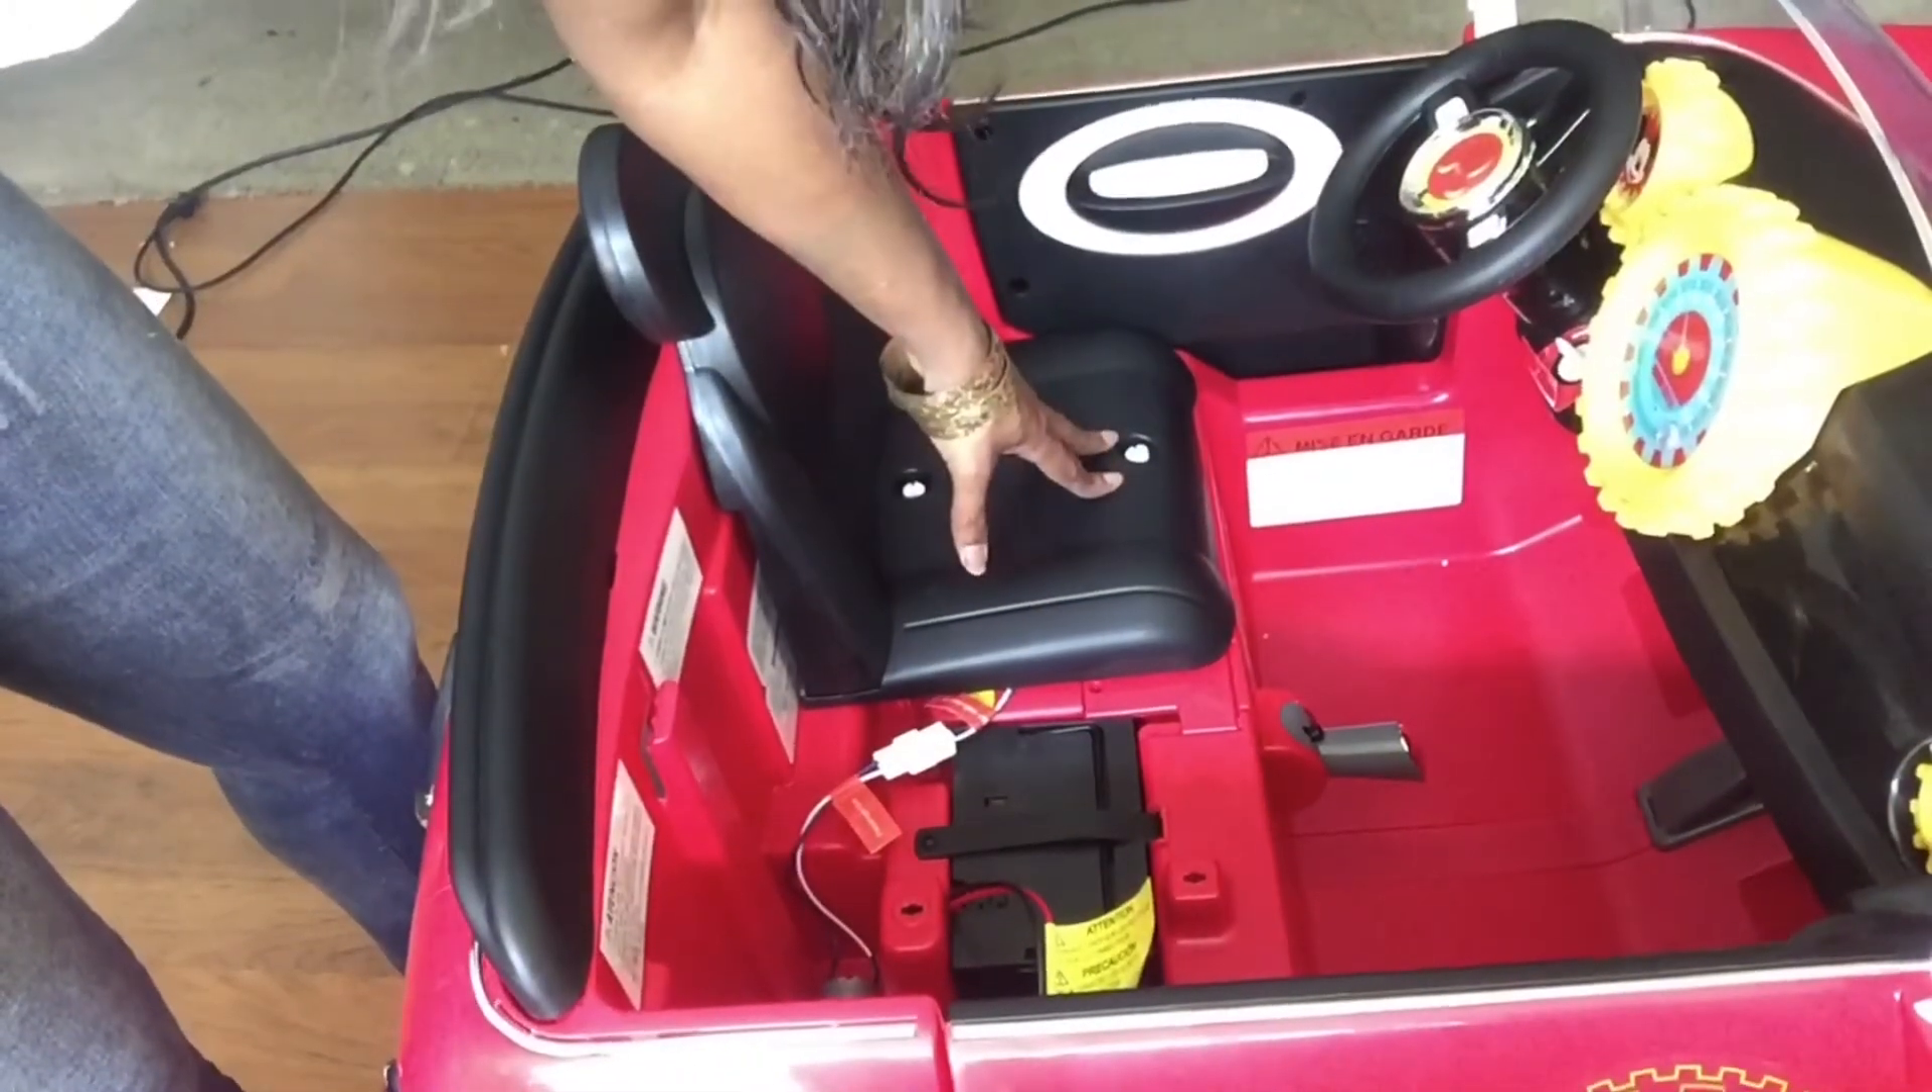I currently have one seat that I have placed in.